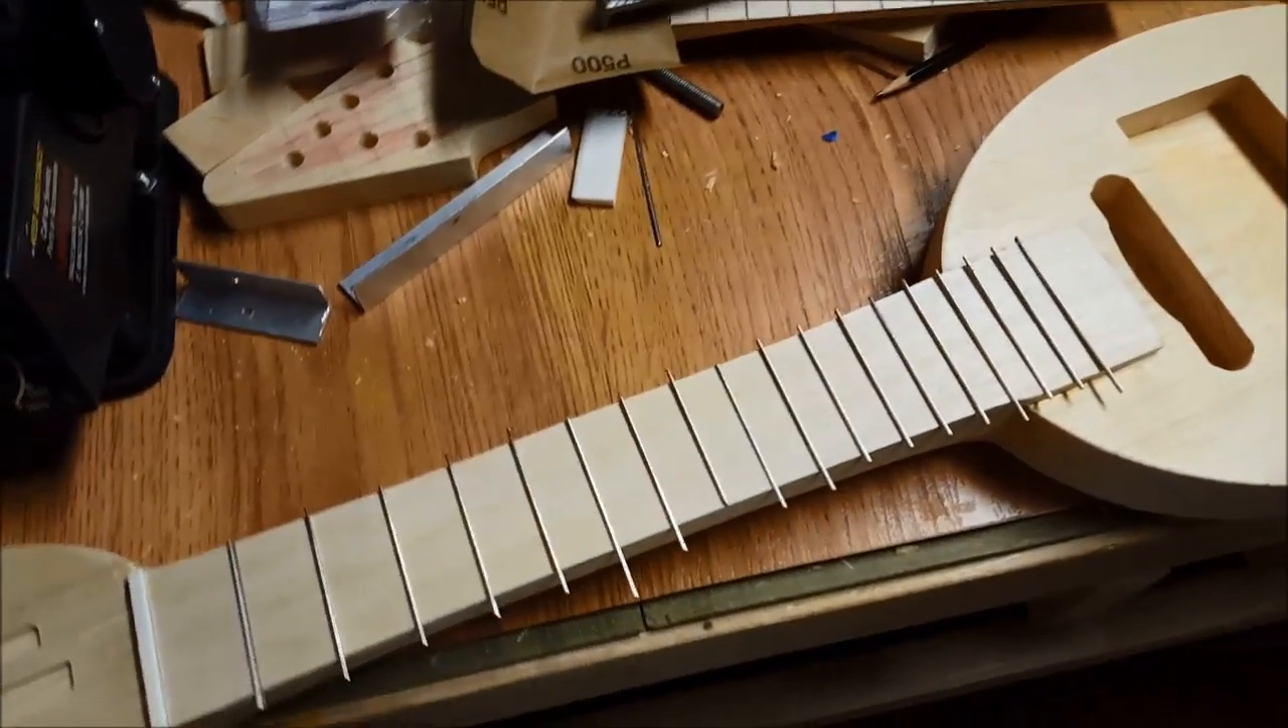We've got our frets cut. We need to glue these in and then trim them up.